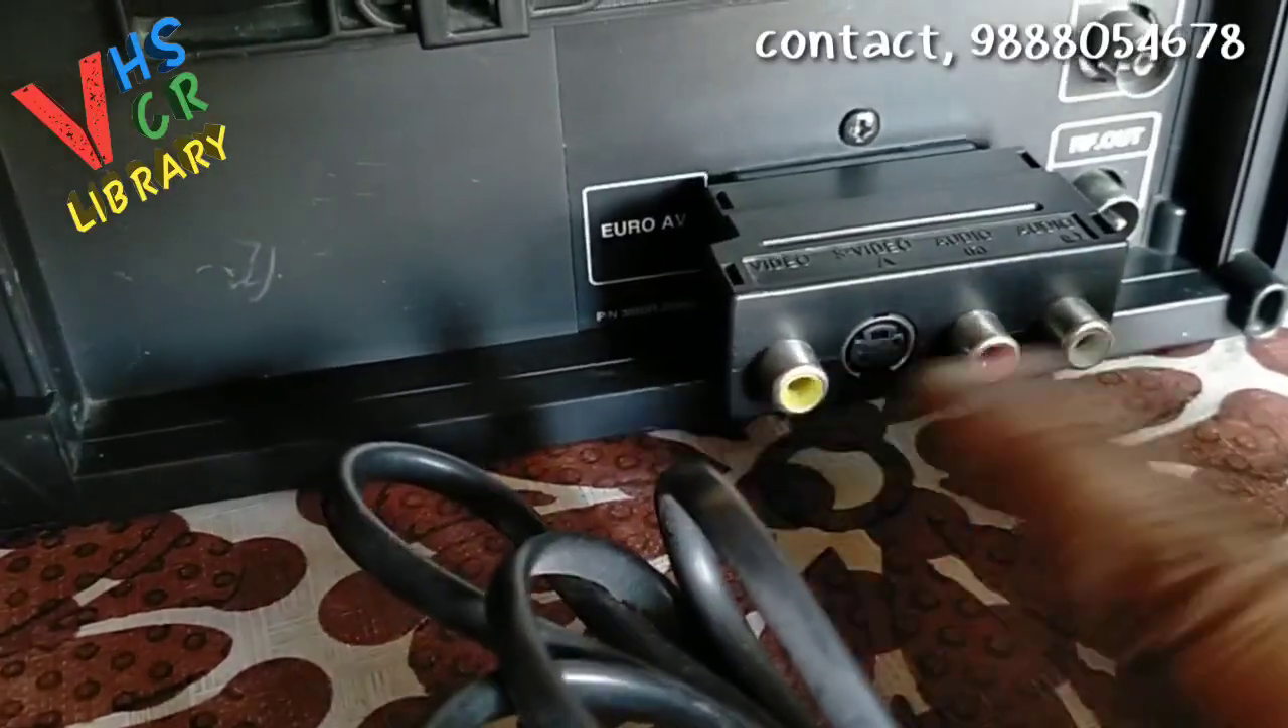ये देखिए ये क्लिप हो गया है यहाँ पर।